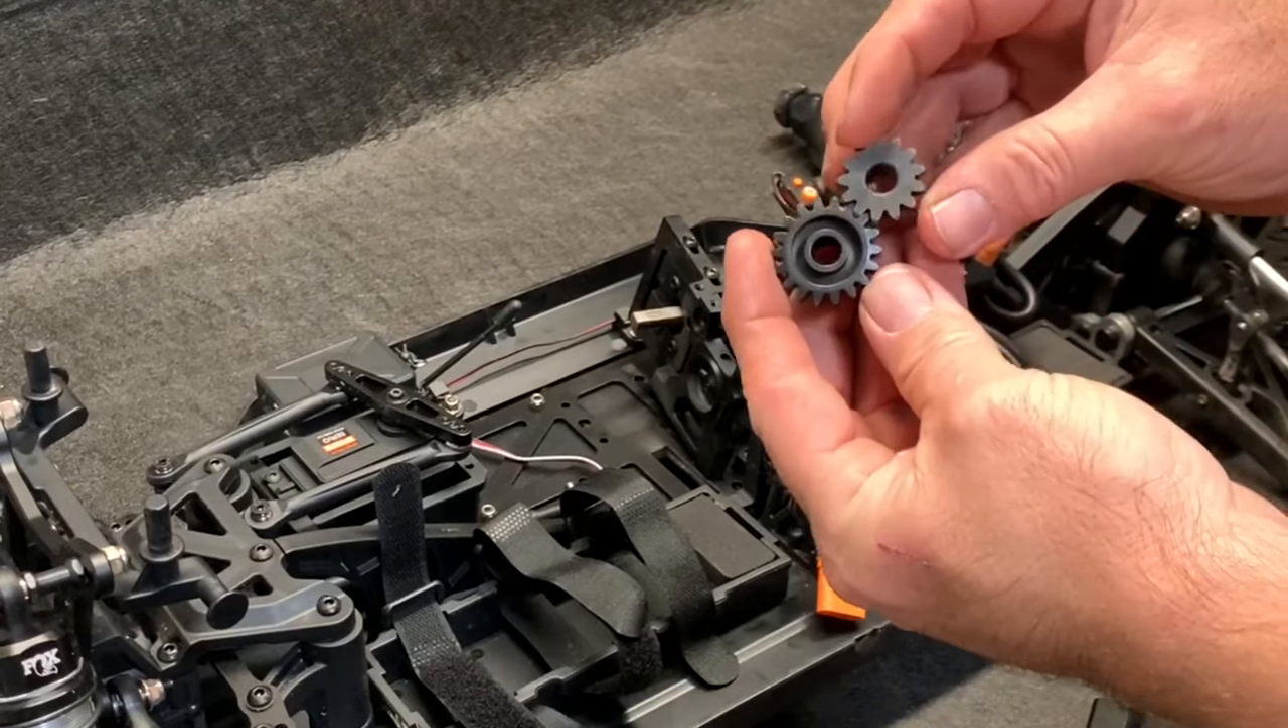I've already got the pinion gear off.